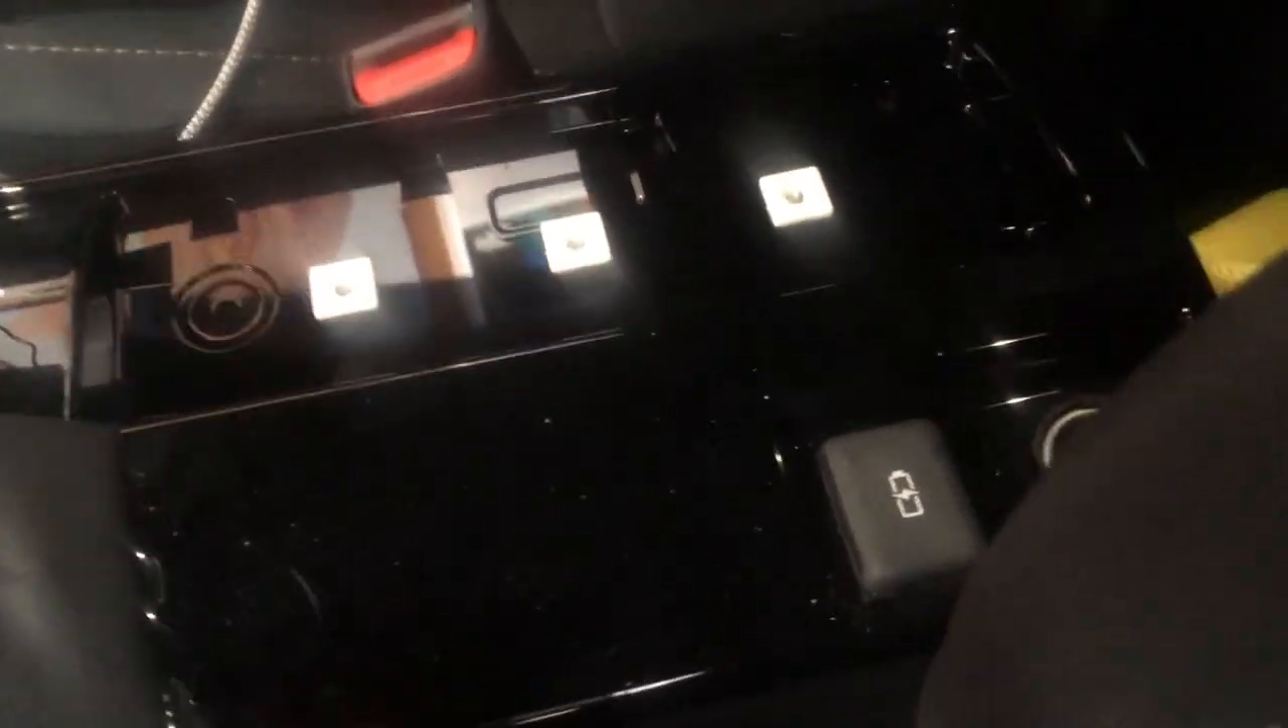So now we have our three clips inserted.